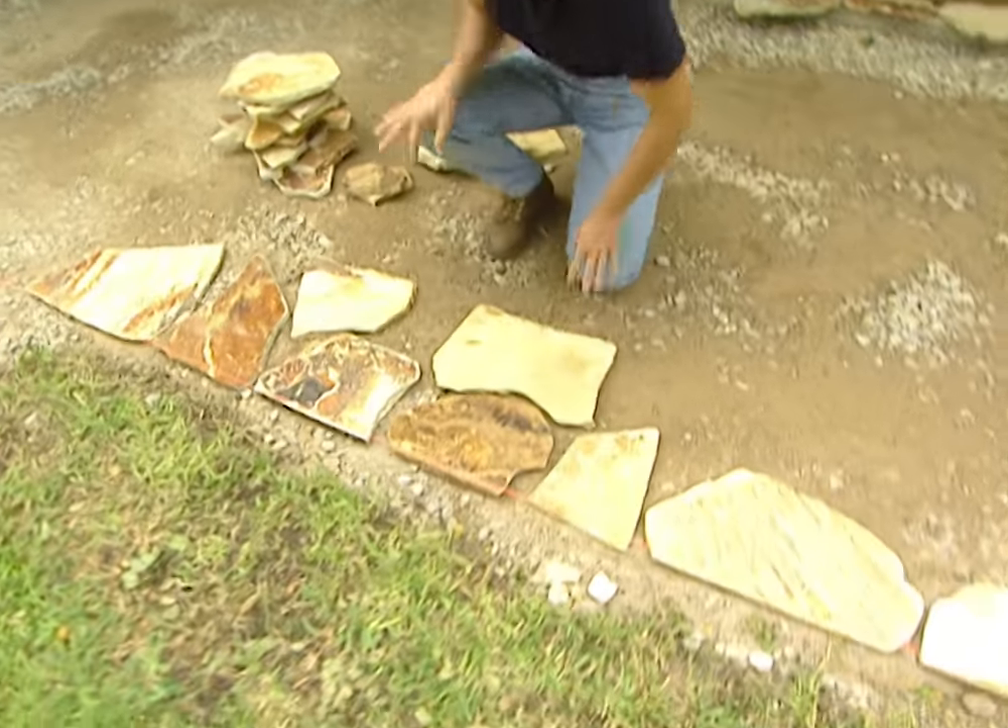I'm laying out the borders first, as you can see I've already done, and then we'll work off of those stones to fill in the middle part.